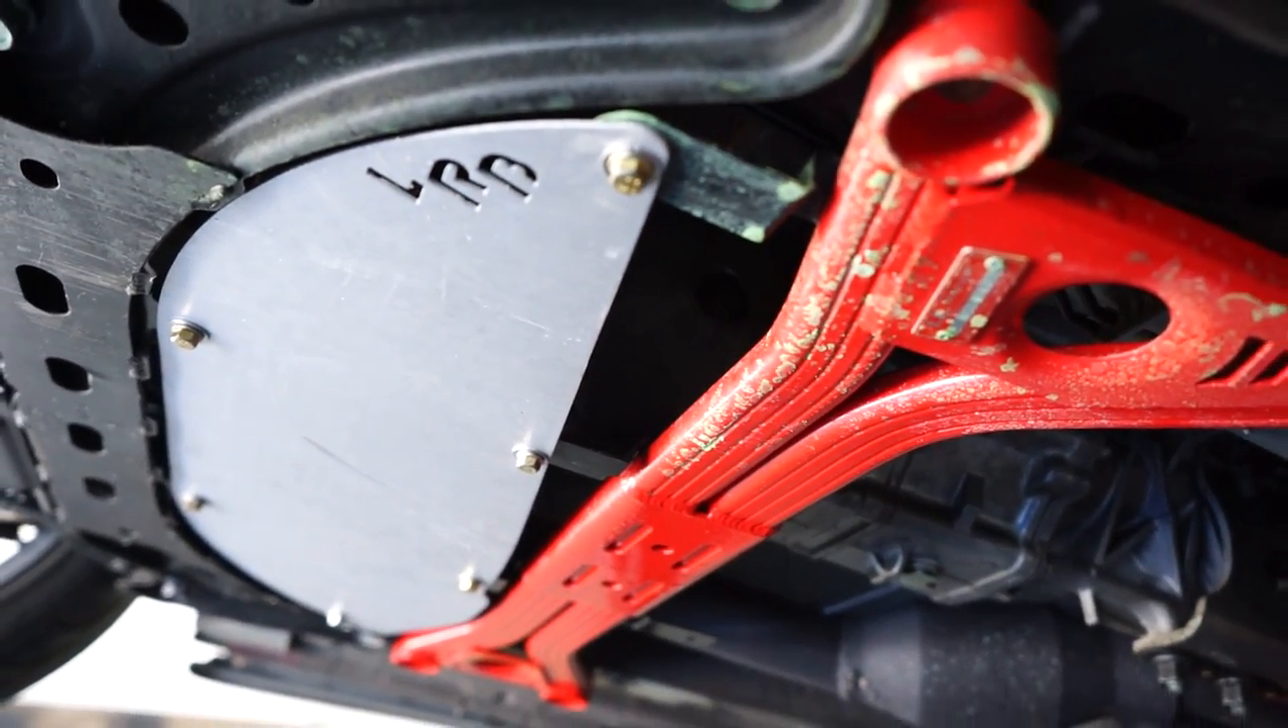So, the IL Motorsports brace does fit with the LRB under tray.